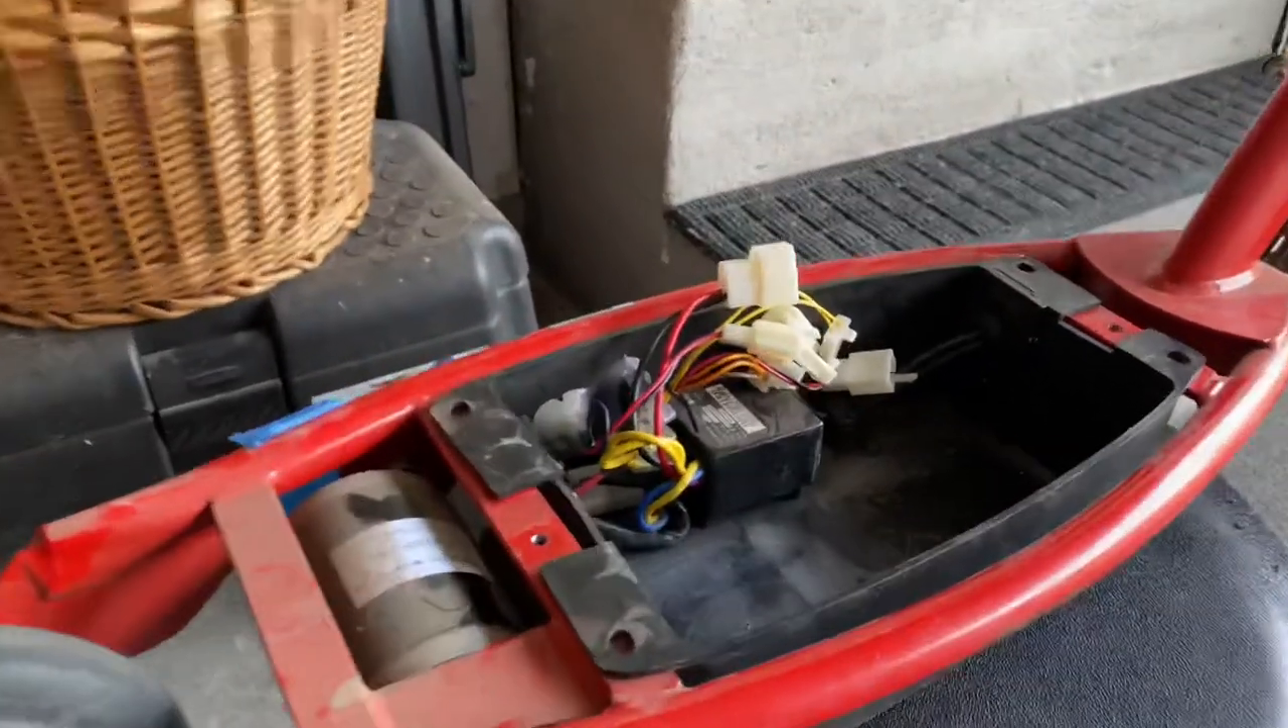Basically I just got done pulling out both the batteries undoing the clips inside there.